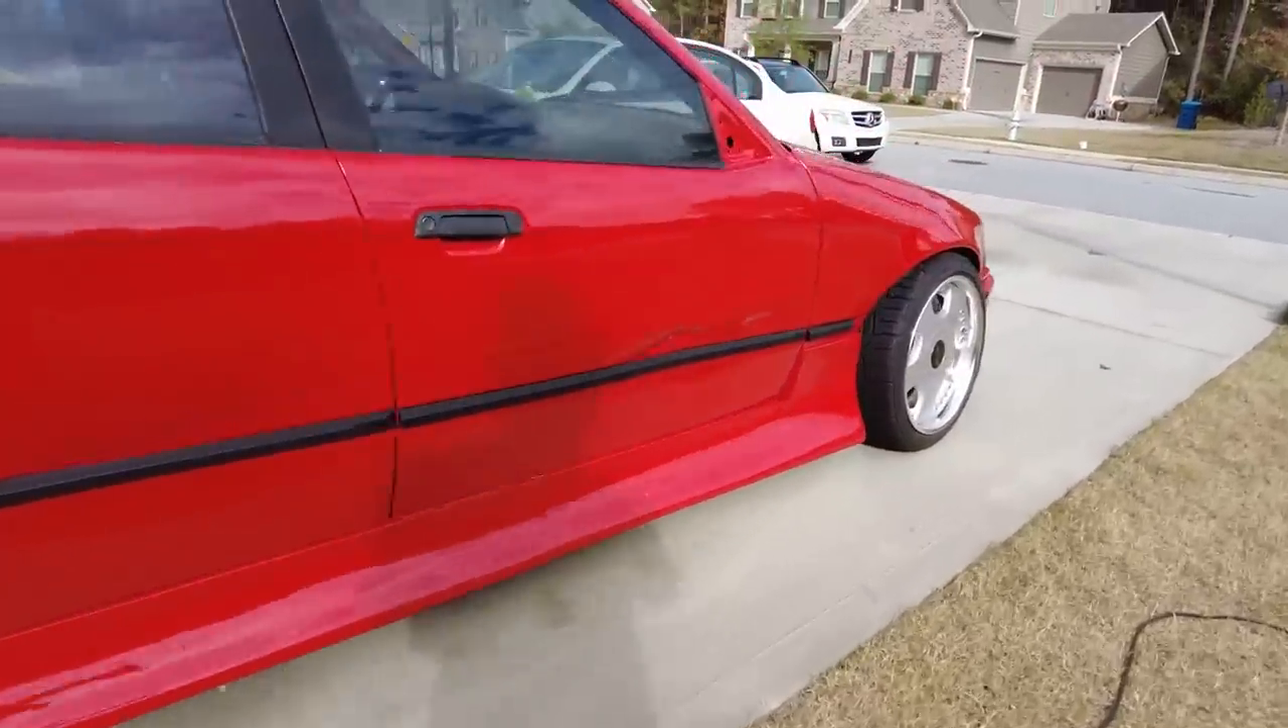Uh so need another corner piece but i got trim on as you know best i can and it's actually starting to look like a regular e36 now.